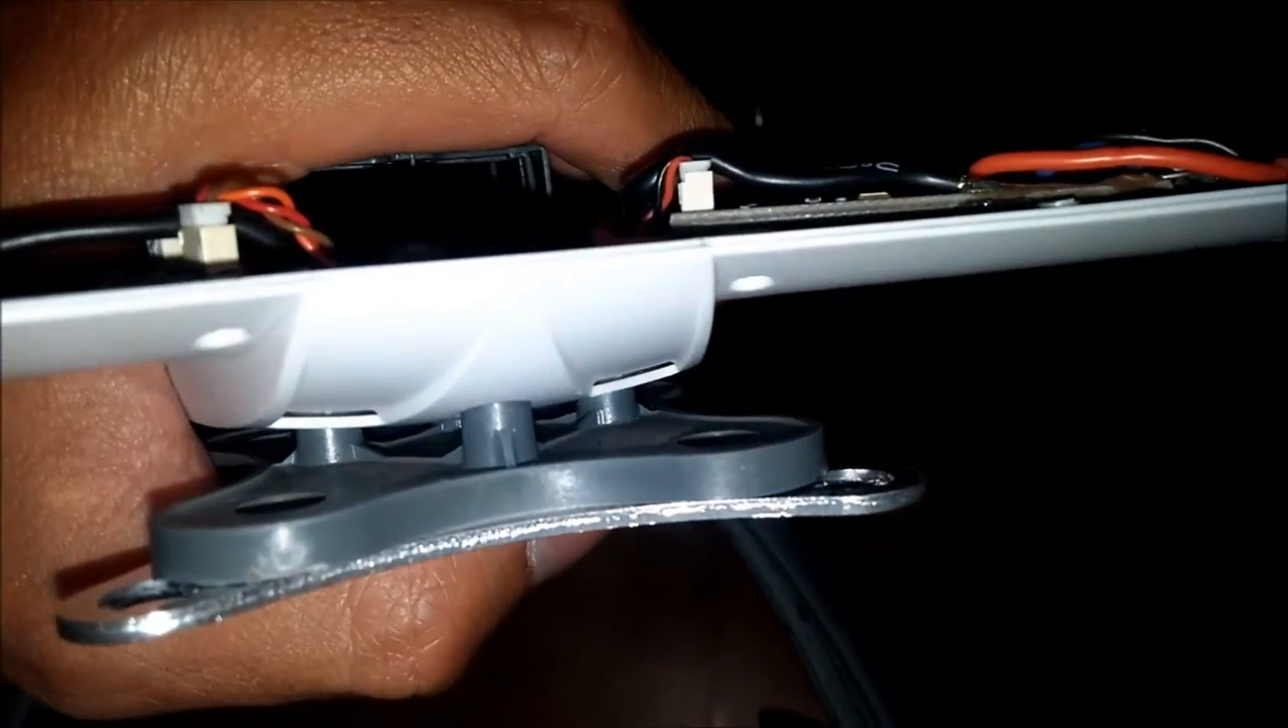So I've got the upper plate mounted to the original one.